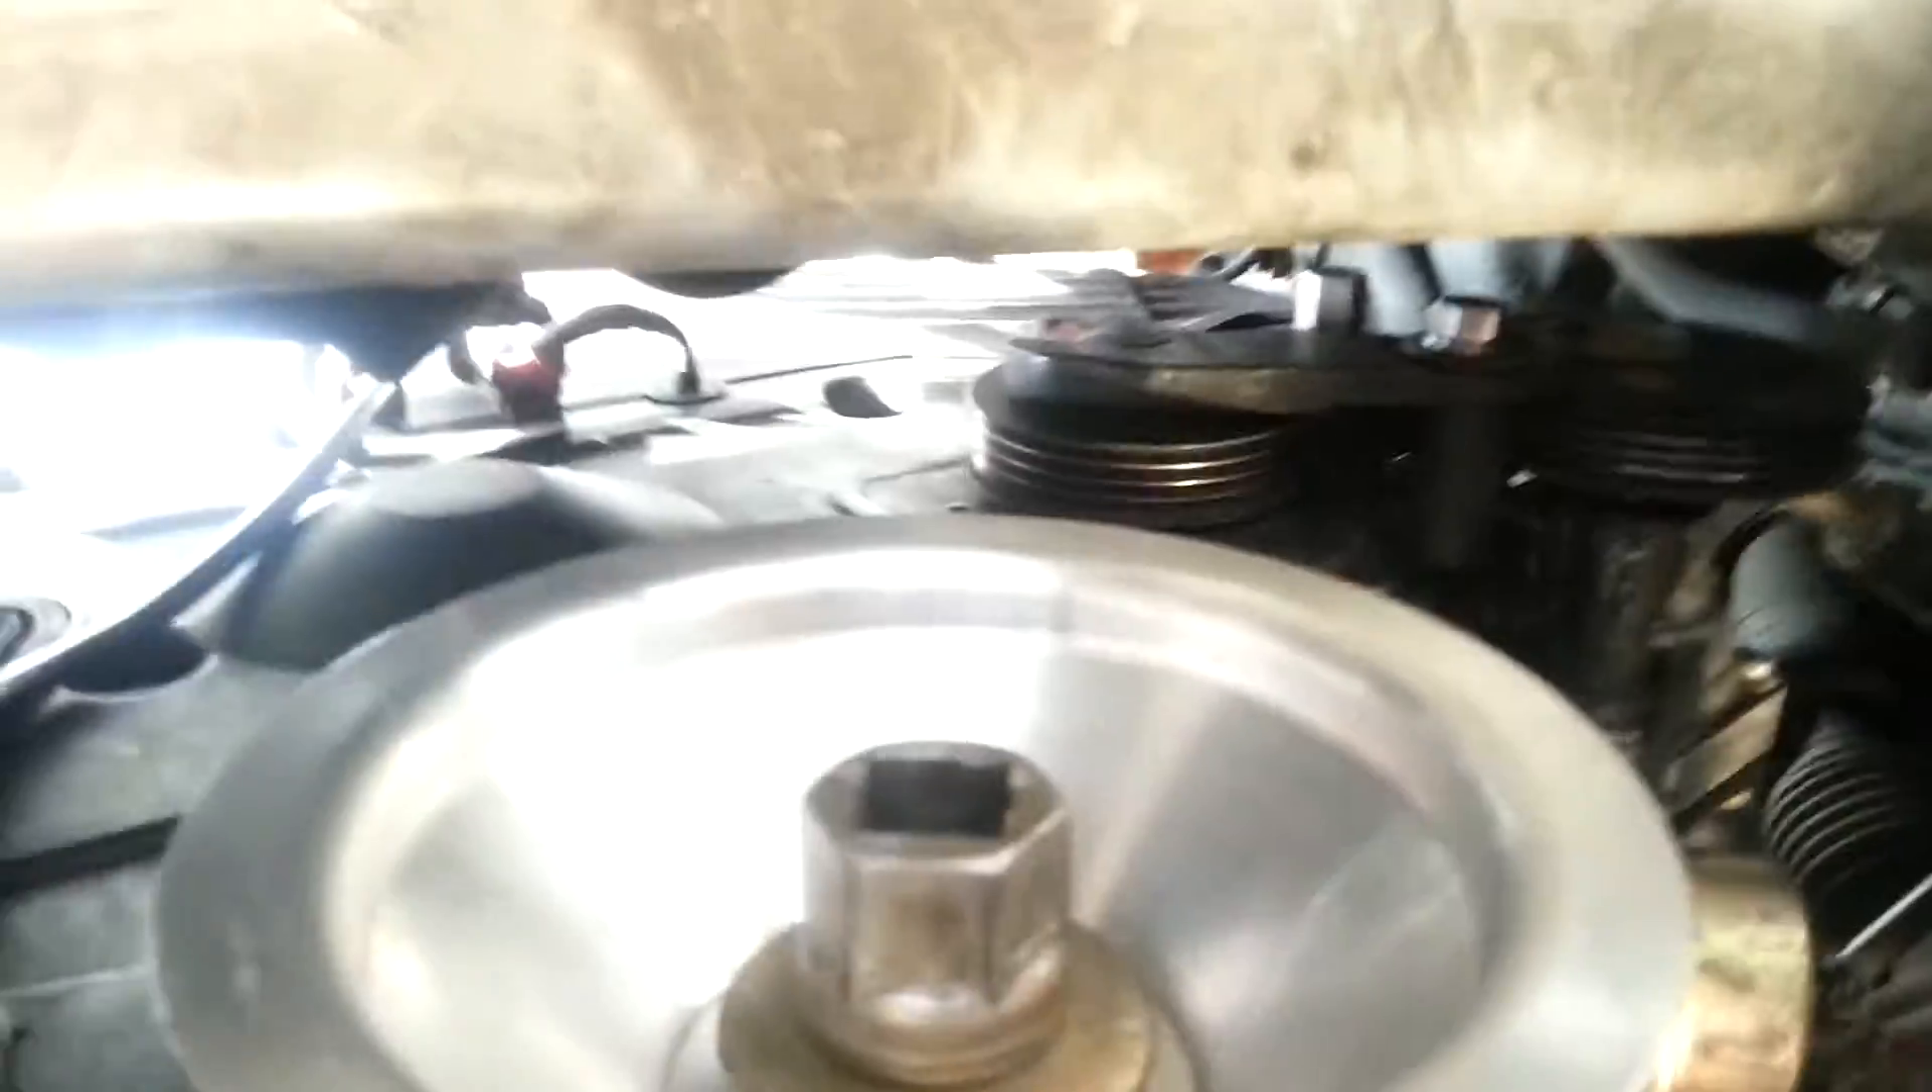Just a bottom view, I've got the crank pulley on. I haven't put the belts on.